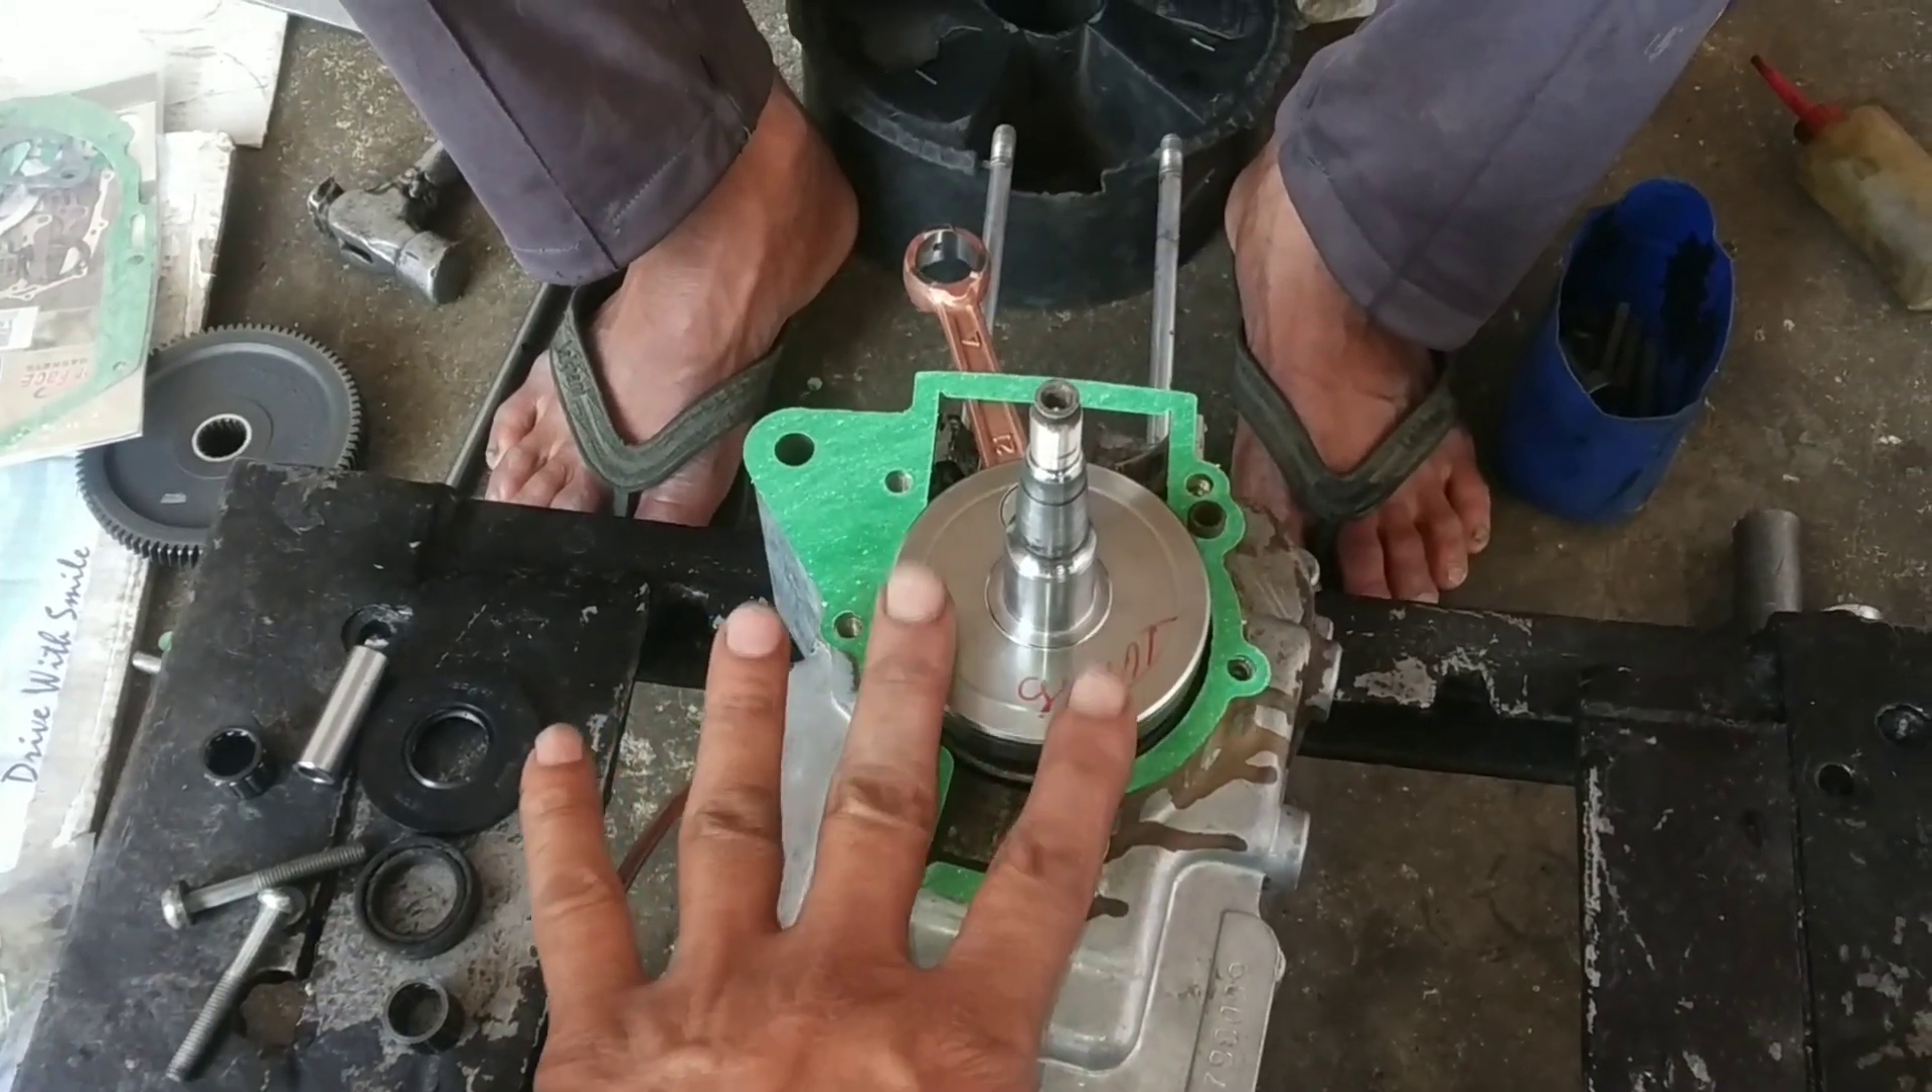जैसे कि दोस्त आप देख सकते हैं पैकिंग लग चुकी है।